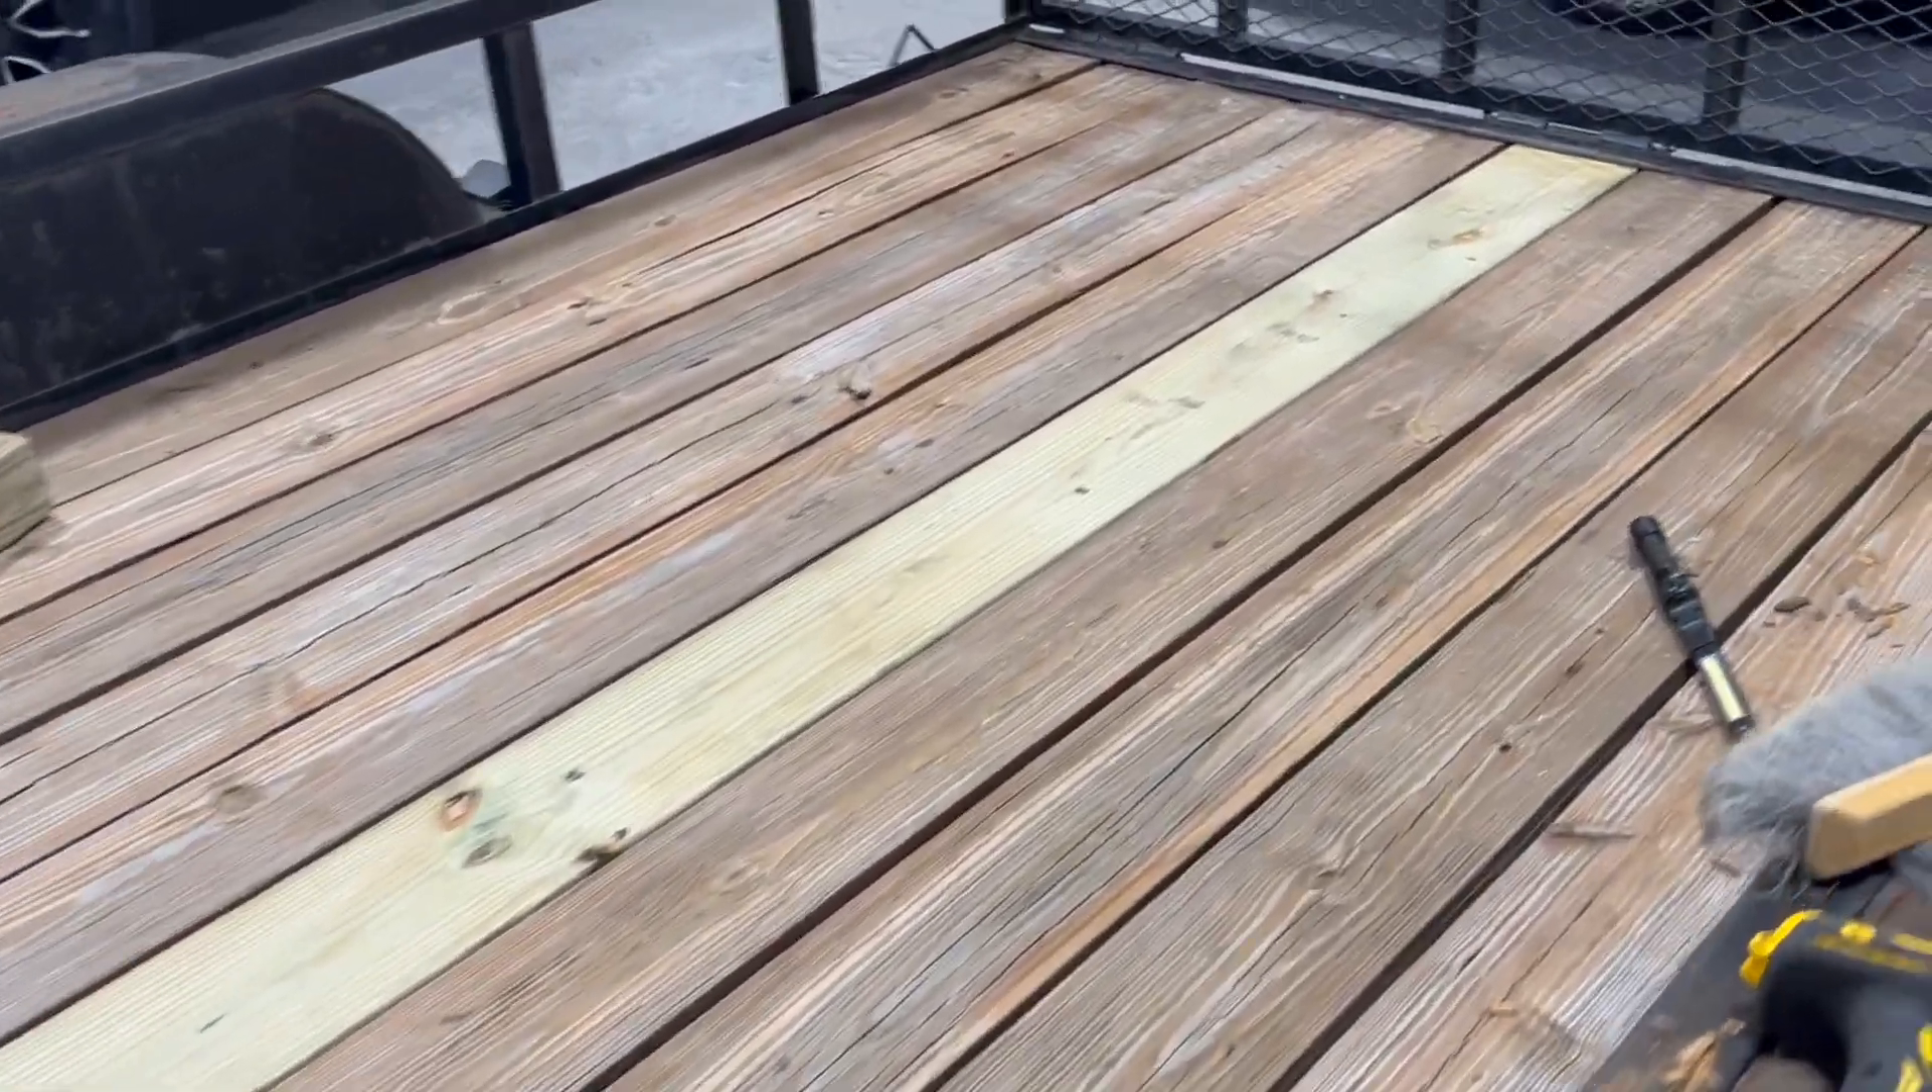We got that one board changed, which was pretty, pretty rotted.